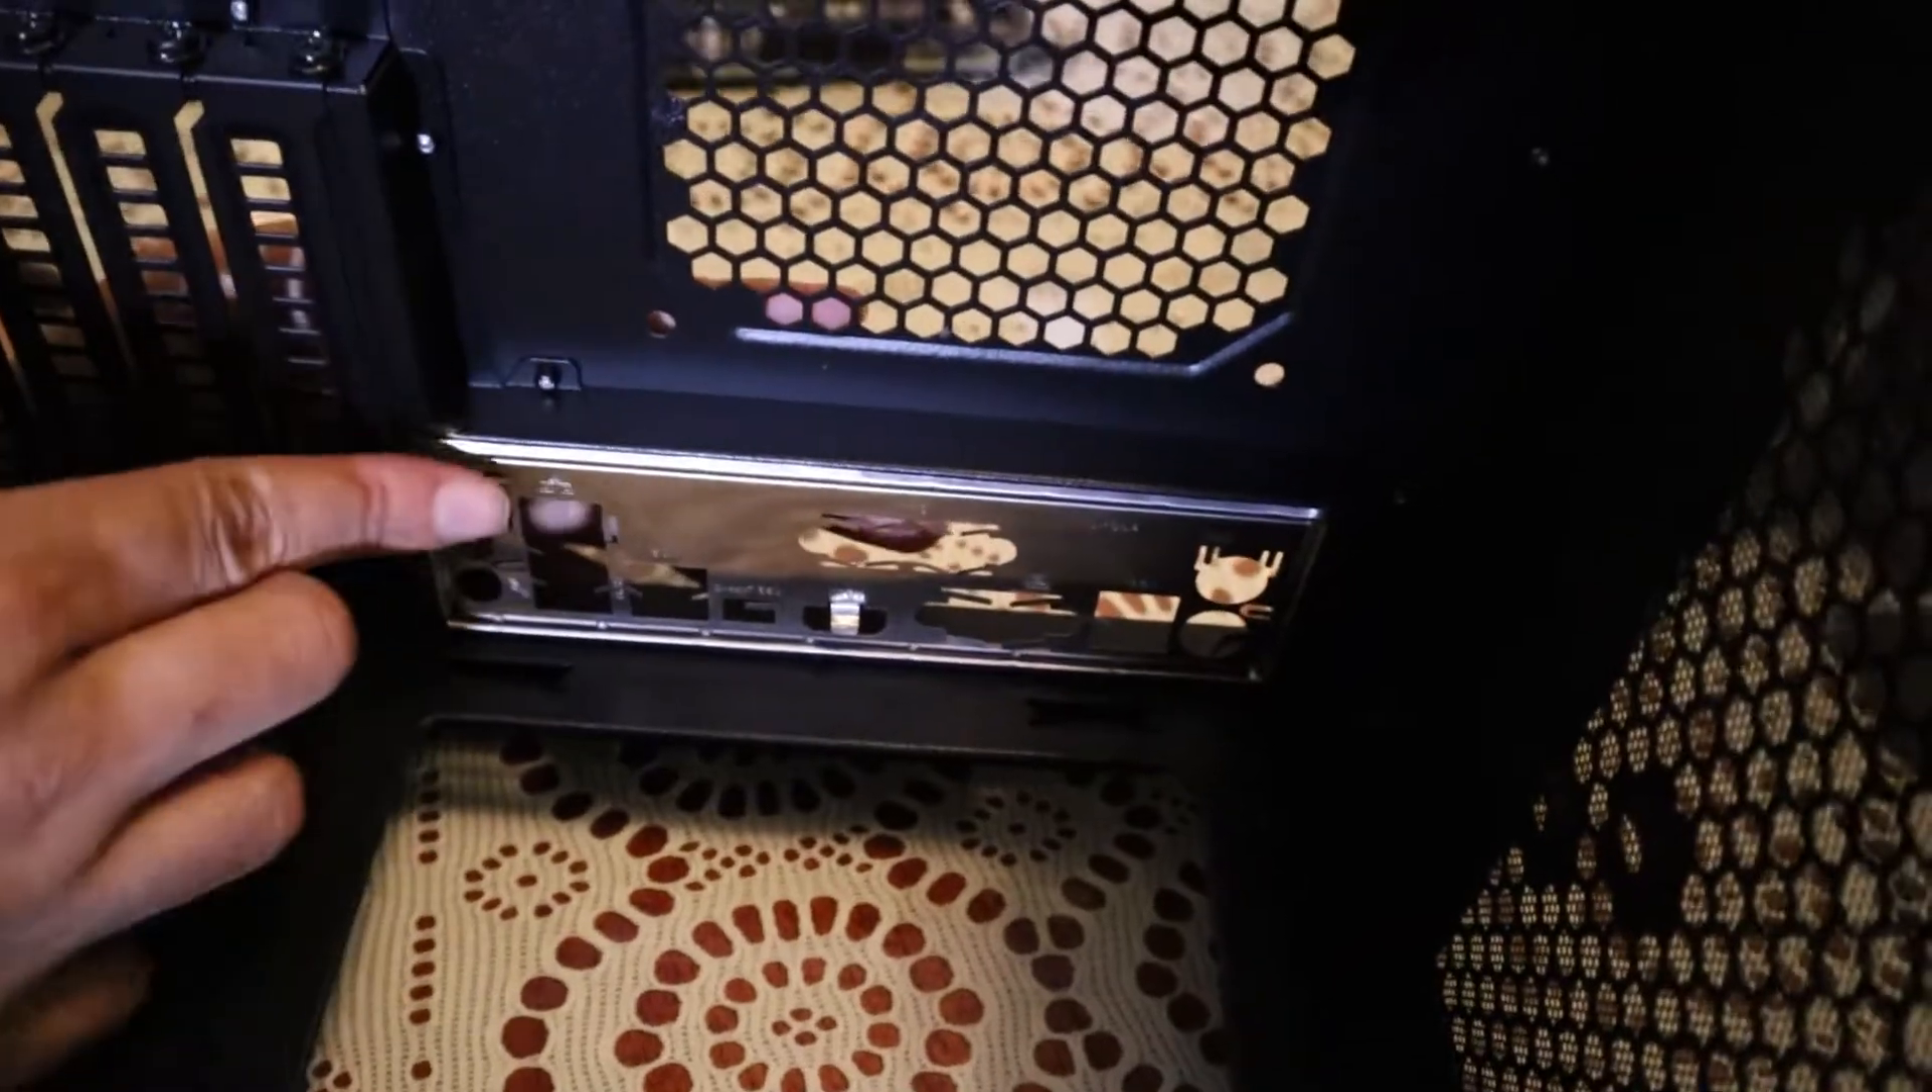Como pueden ver ya no está el ventilador ya está nuestro heat shield instalado.